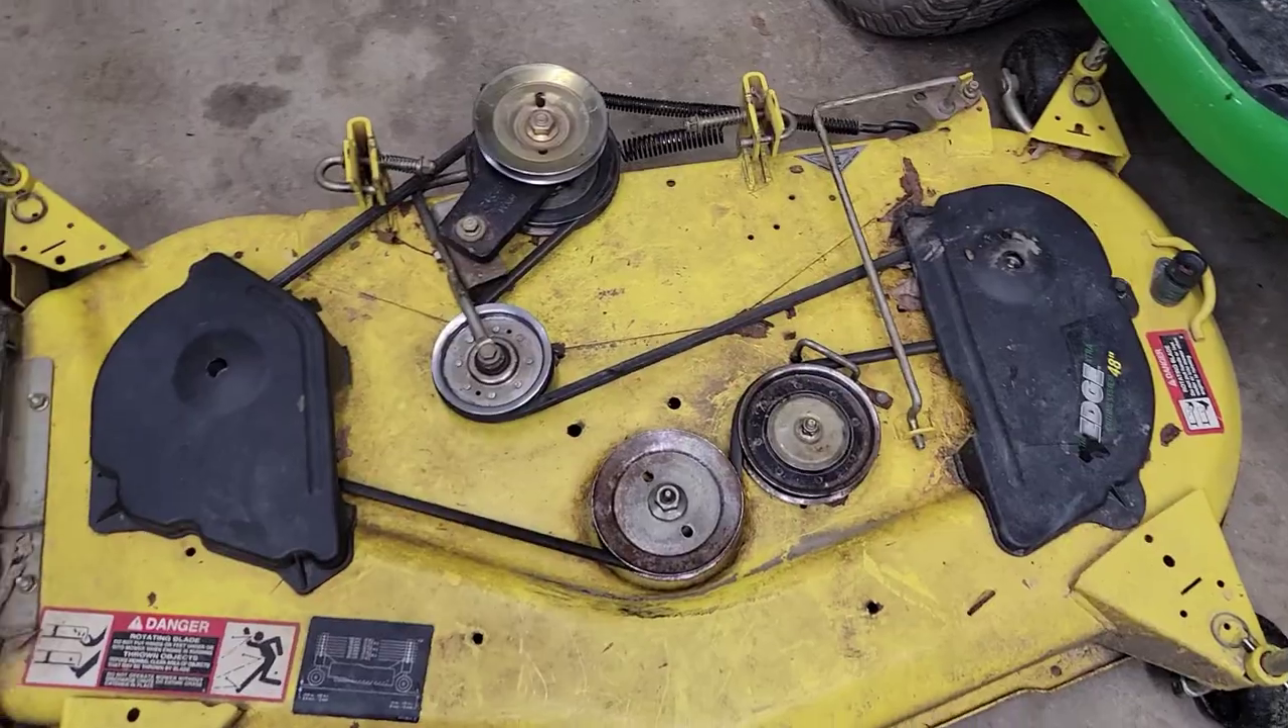Okay, so this is what your deck looks like with the belt installed.